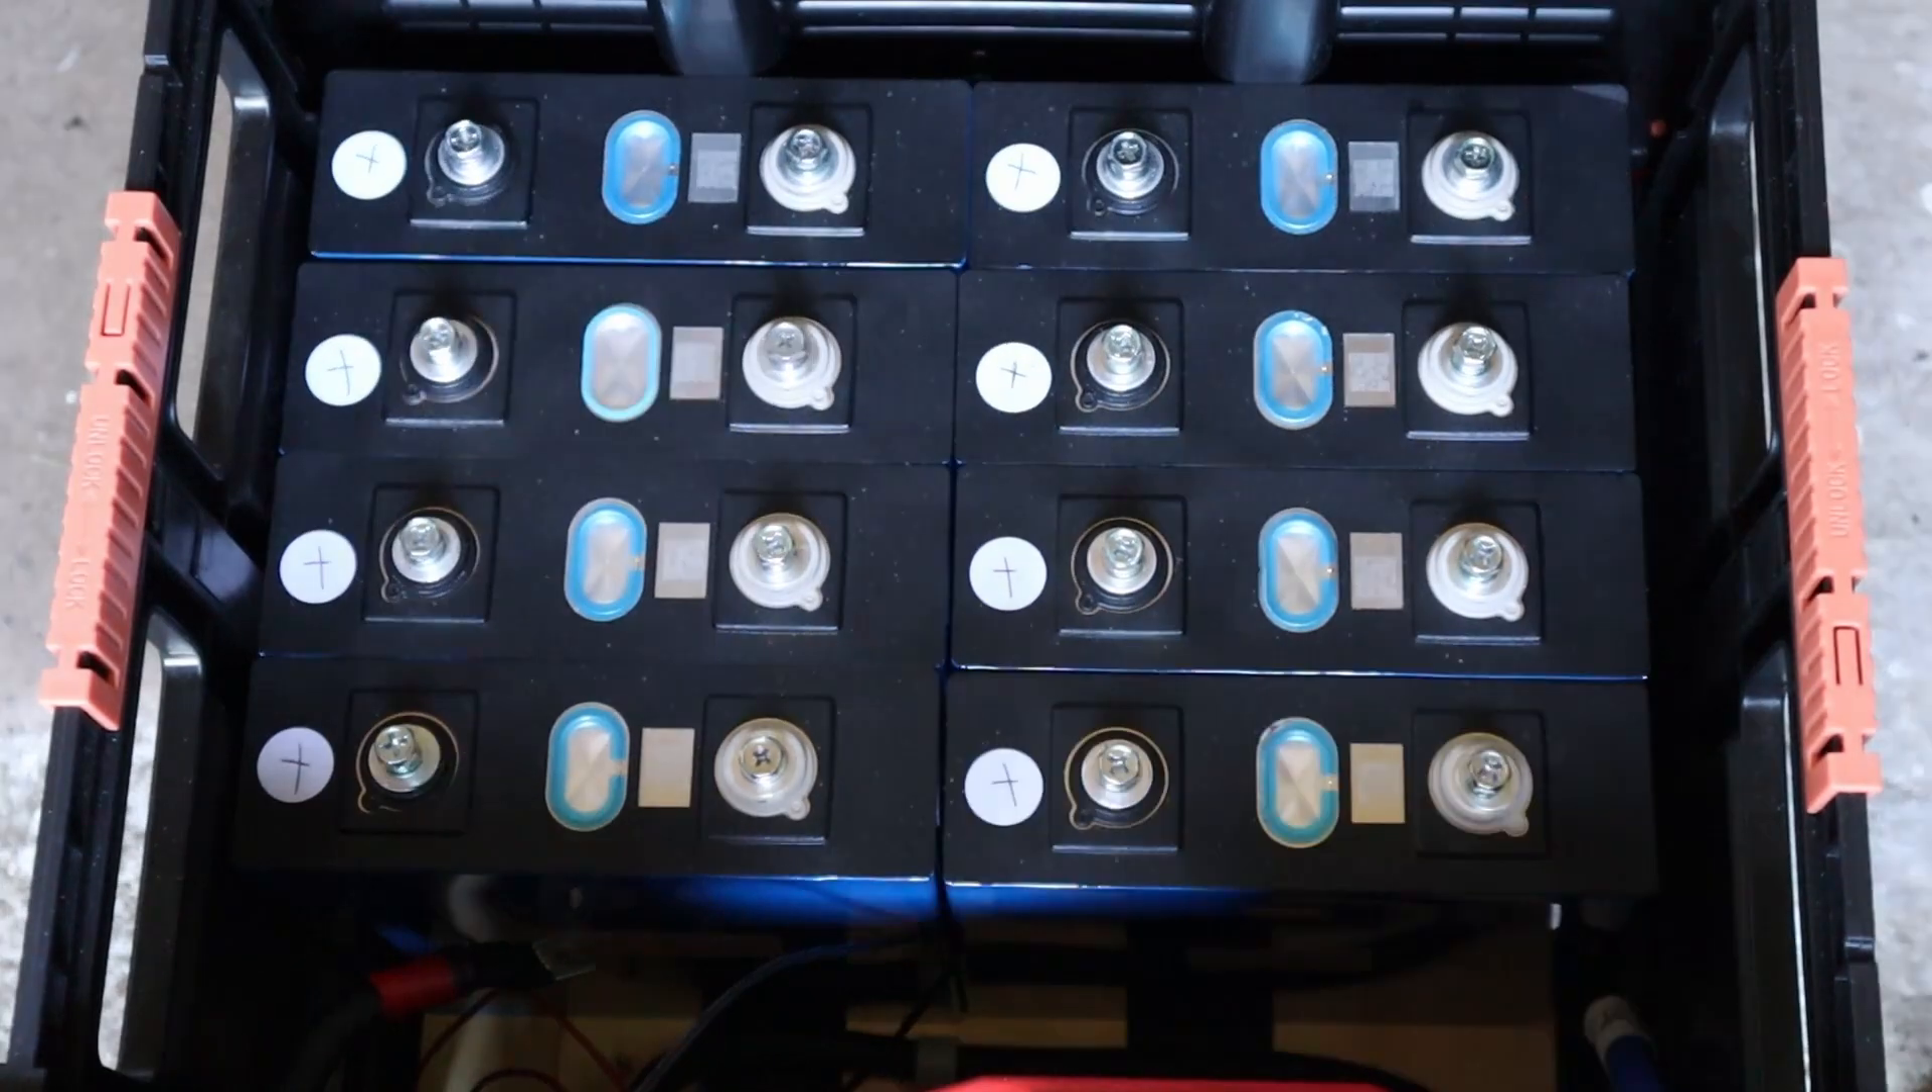Okay let's get the batteries reloaded. Done.